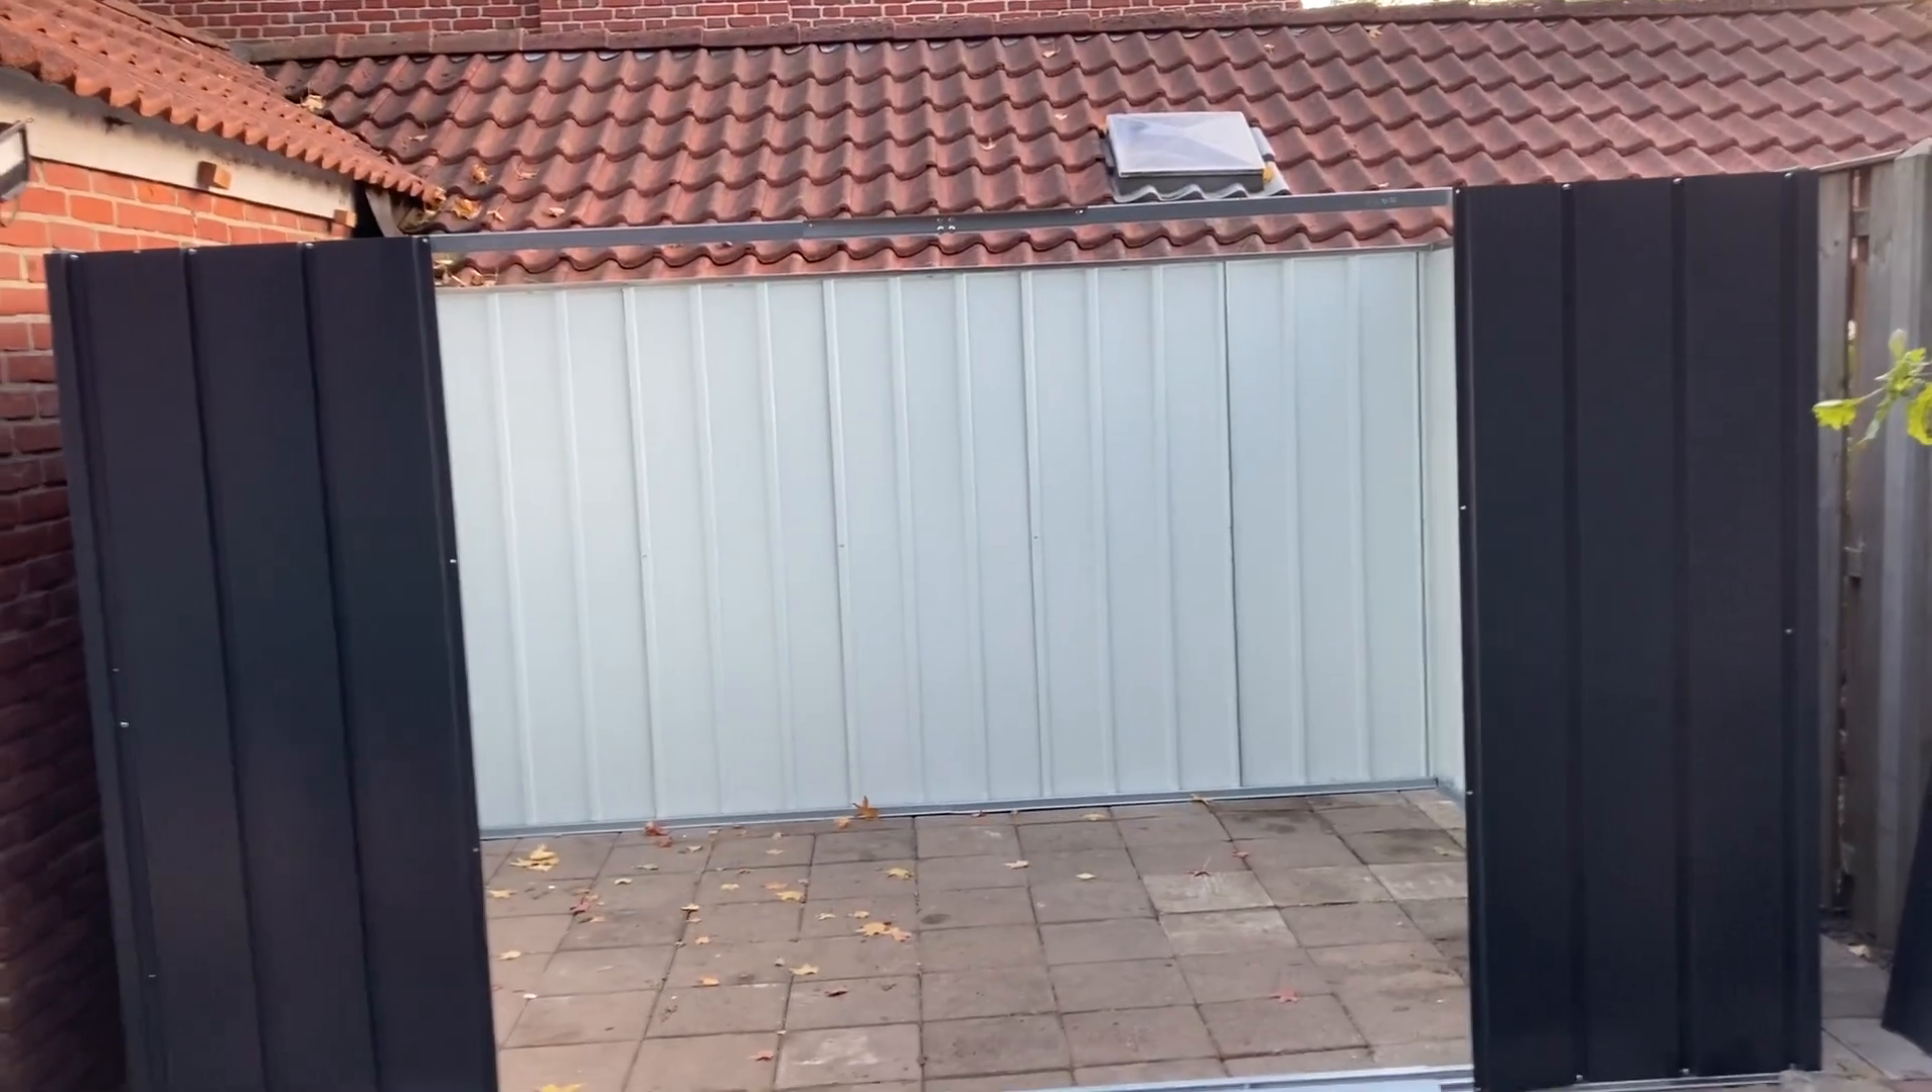The main frame is complete, actually, now, I'm just gonna need the doors, and the roof.